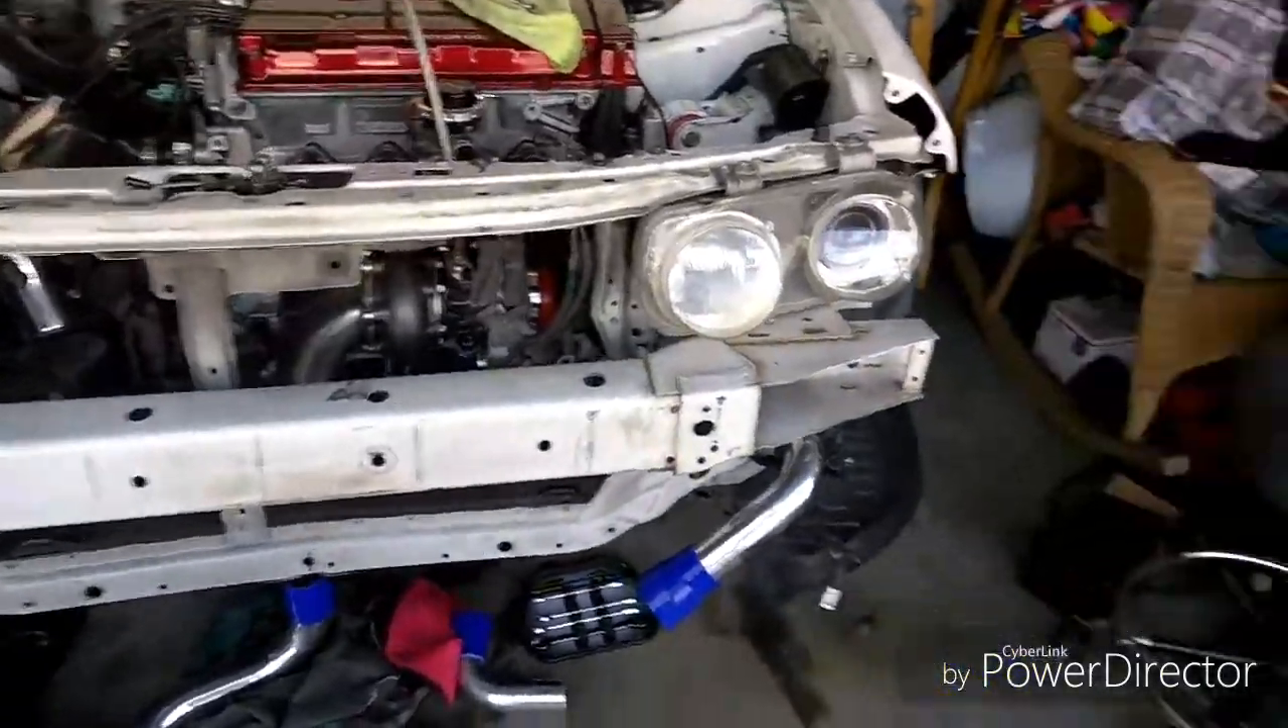Now you see the front bumper is off.